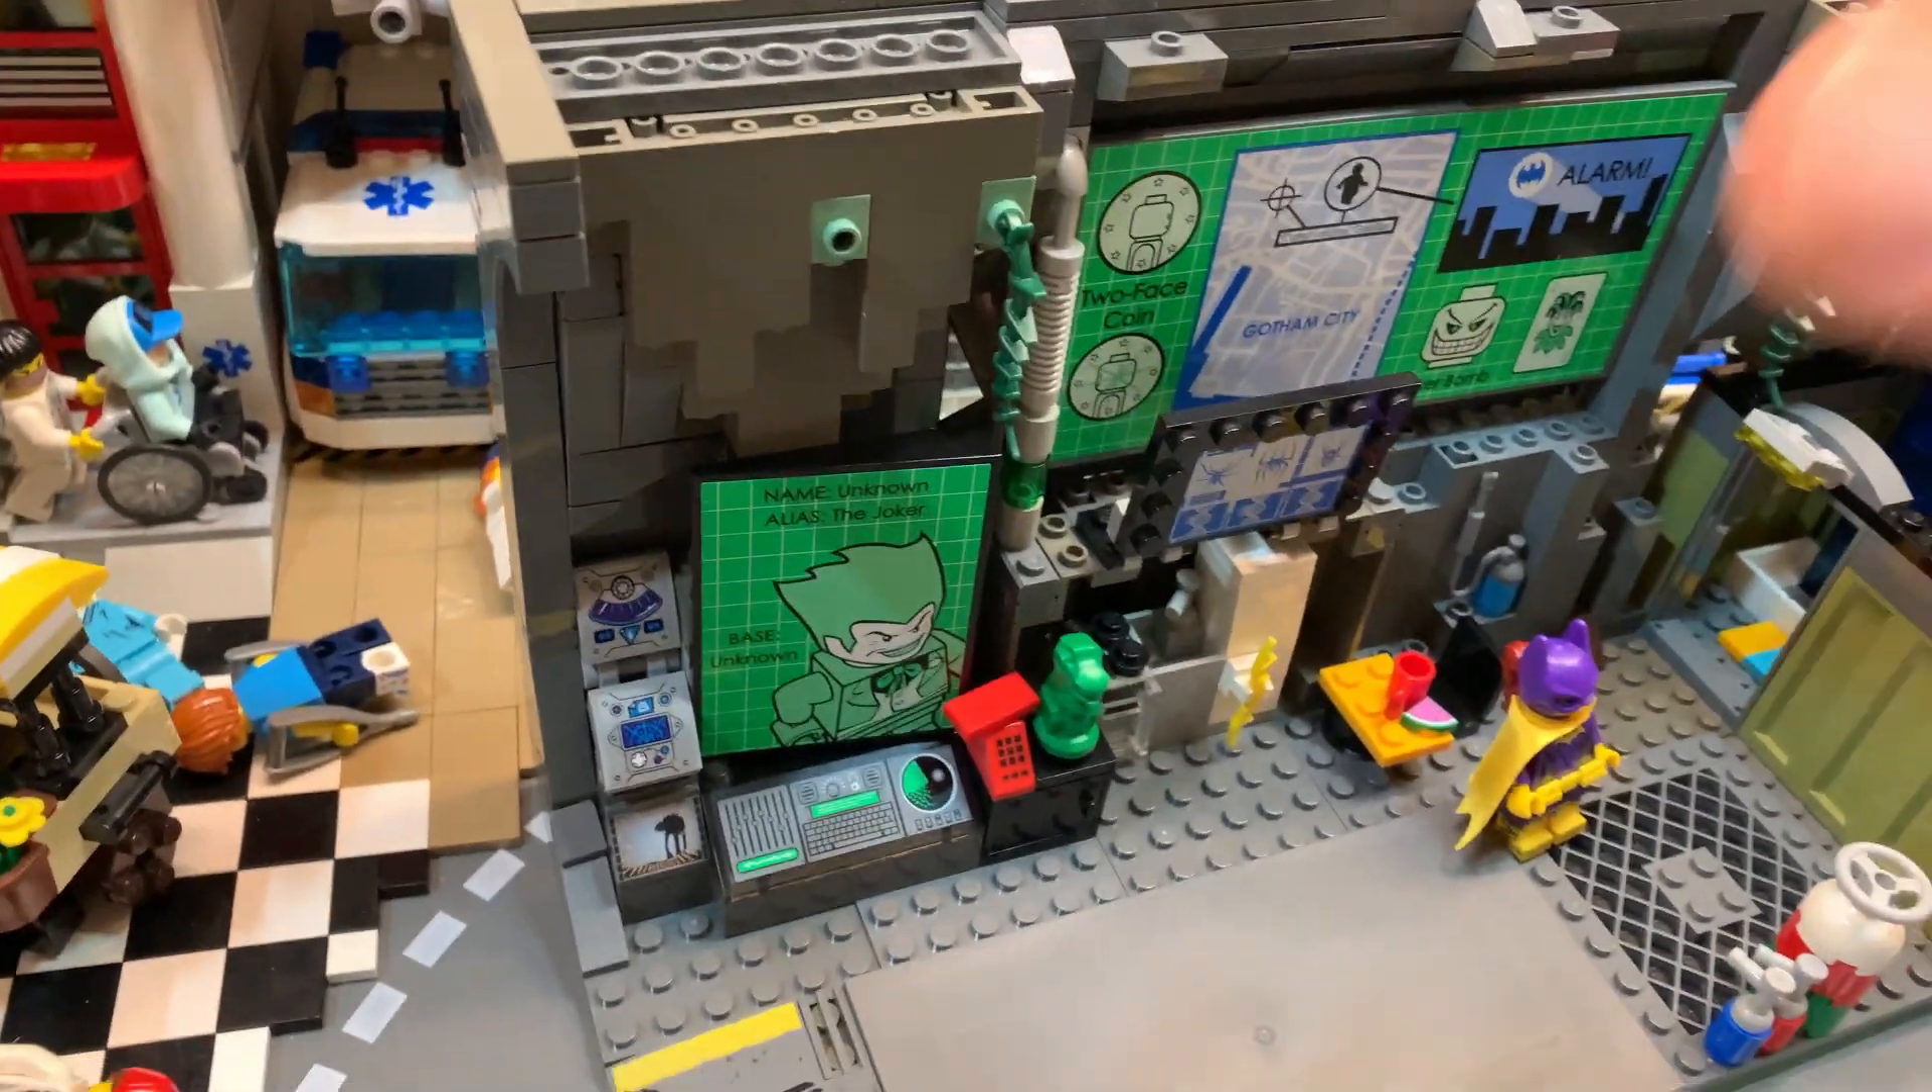Now I went a little bat crazy here and just finished this whole wall section off.